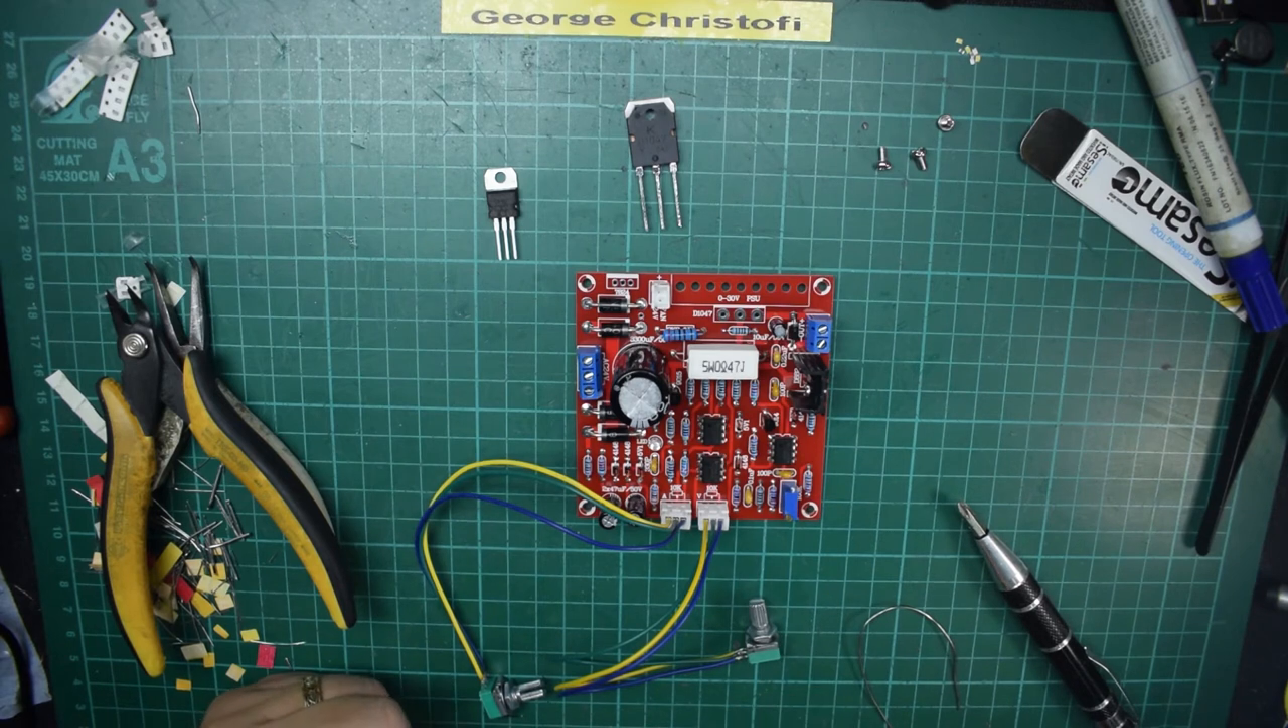As you can see there are two main components not soldered on the board.